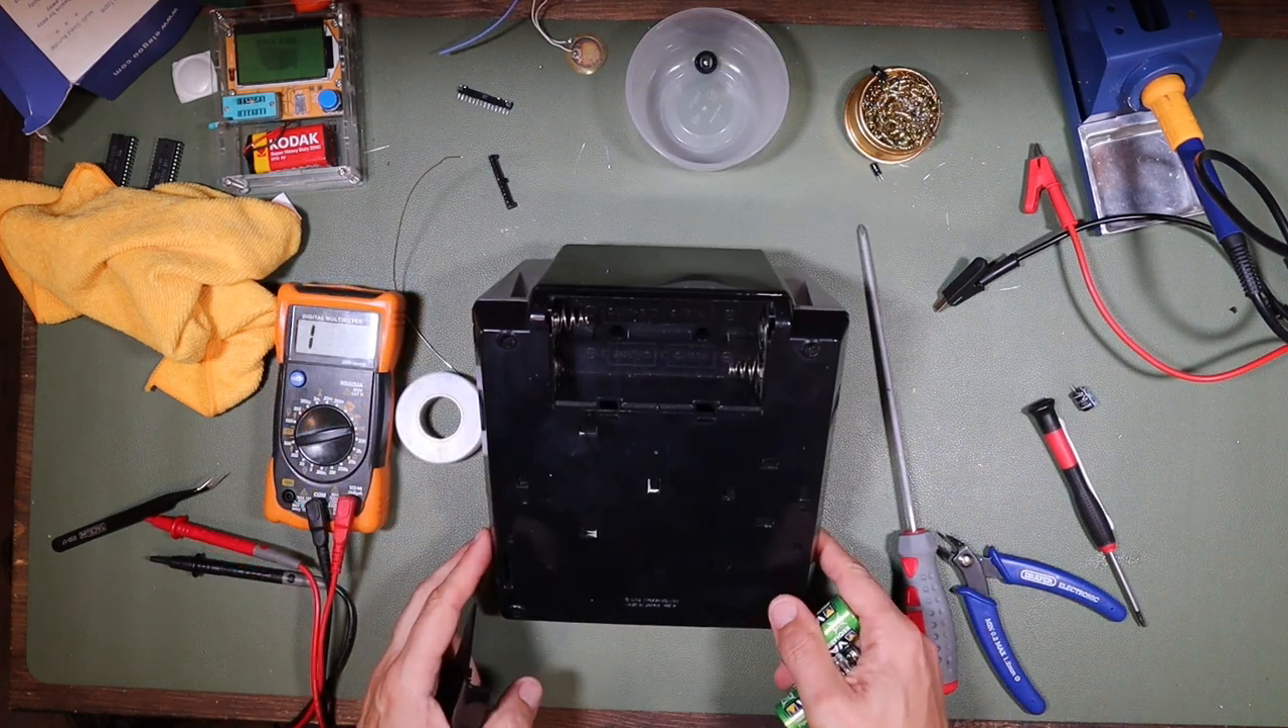And as I complete the final assembly, only a battery door remains between us and a finished game.